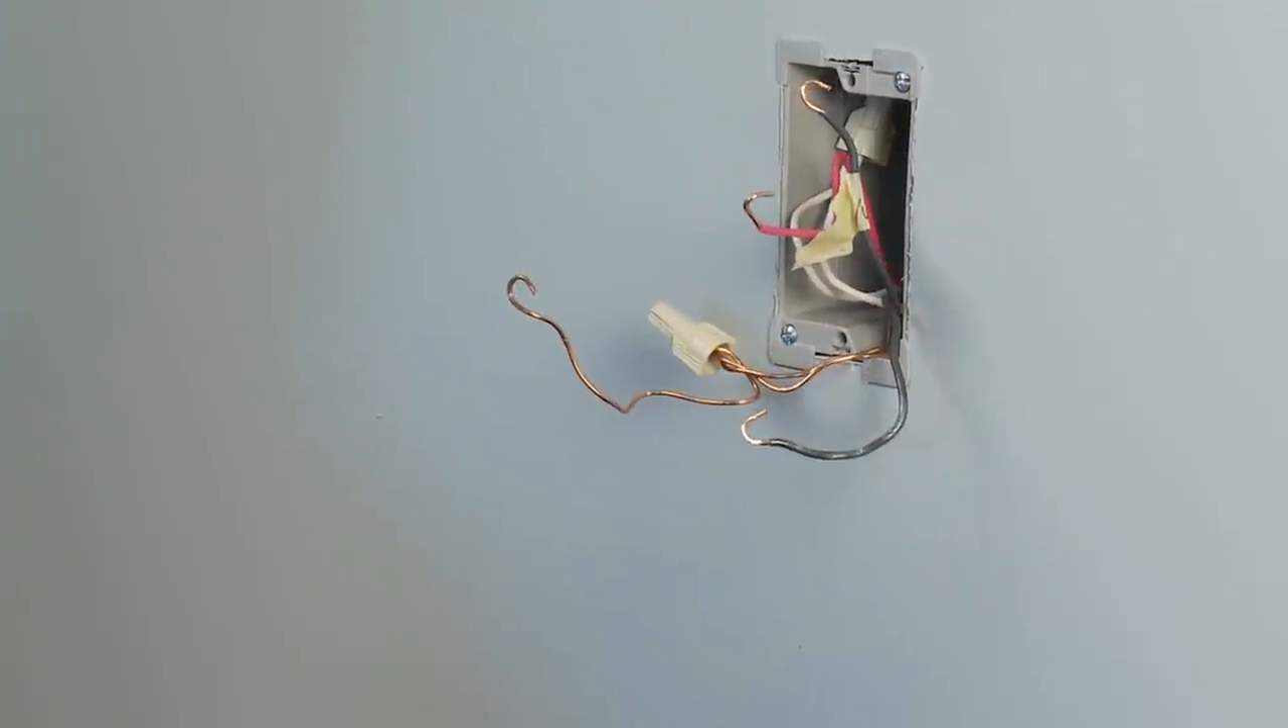Now your old device is completely removed and you may start your adorn switch installation.